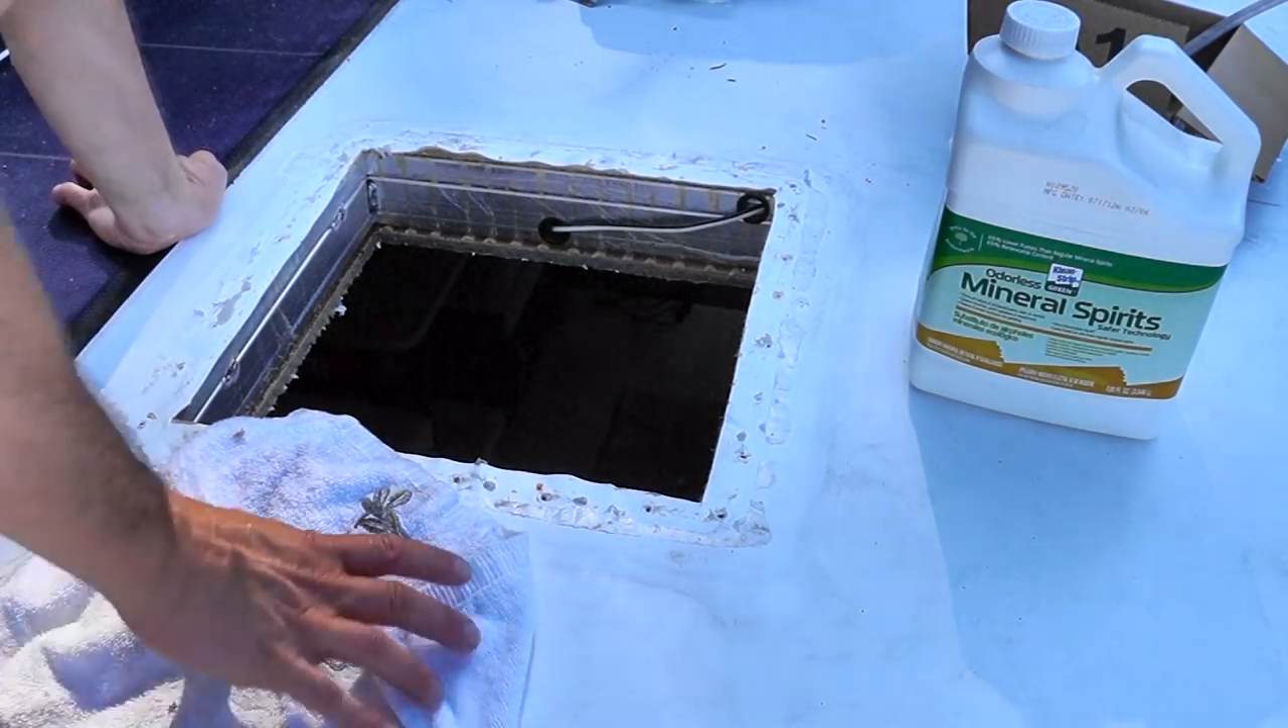I'm almost done removing the old vent and all this old Dicor and sealant stuff.